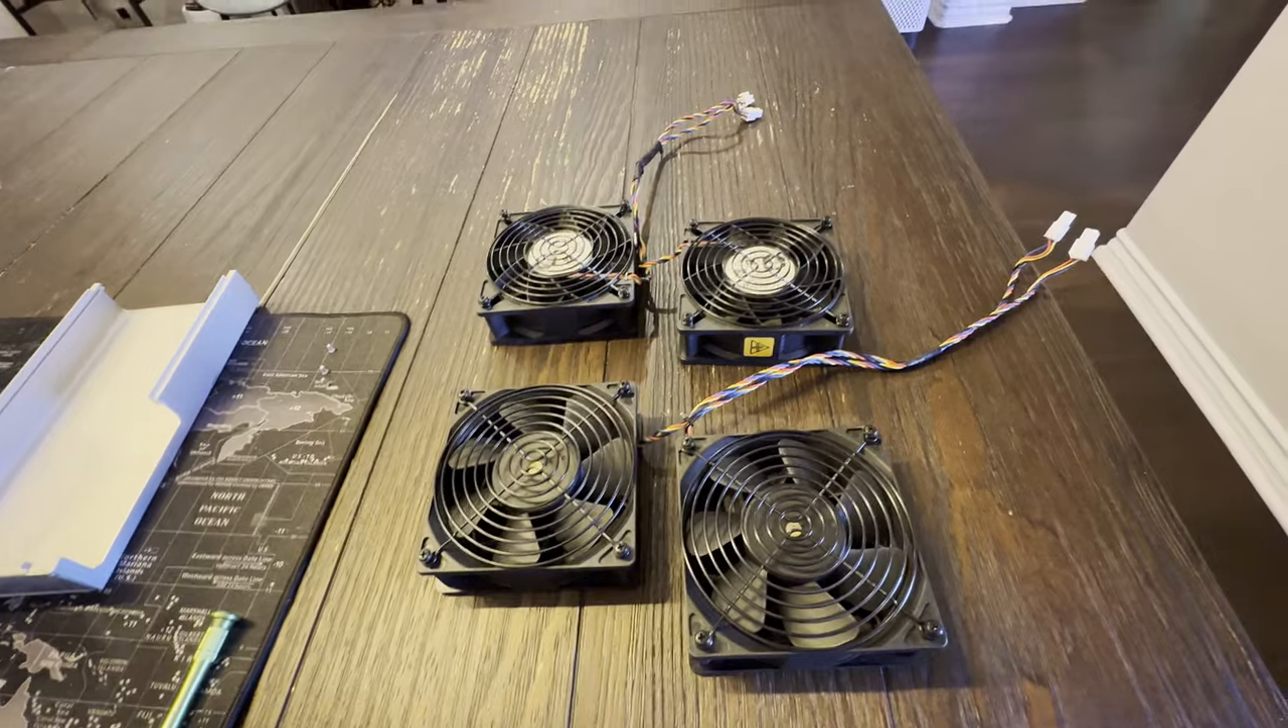We've got our fans off. So you can see those four stock fans and their four pin connectors.